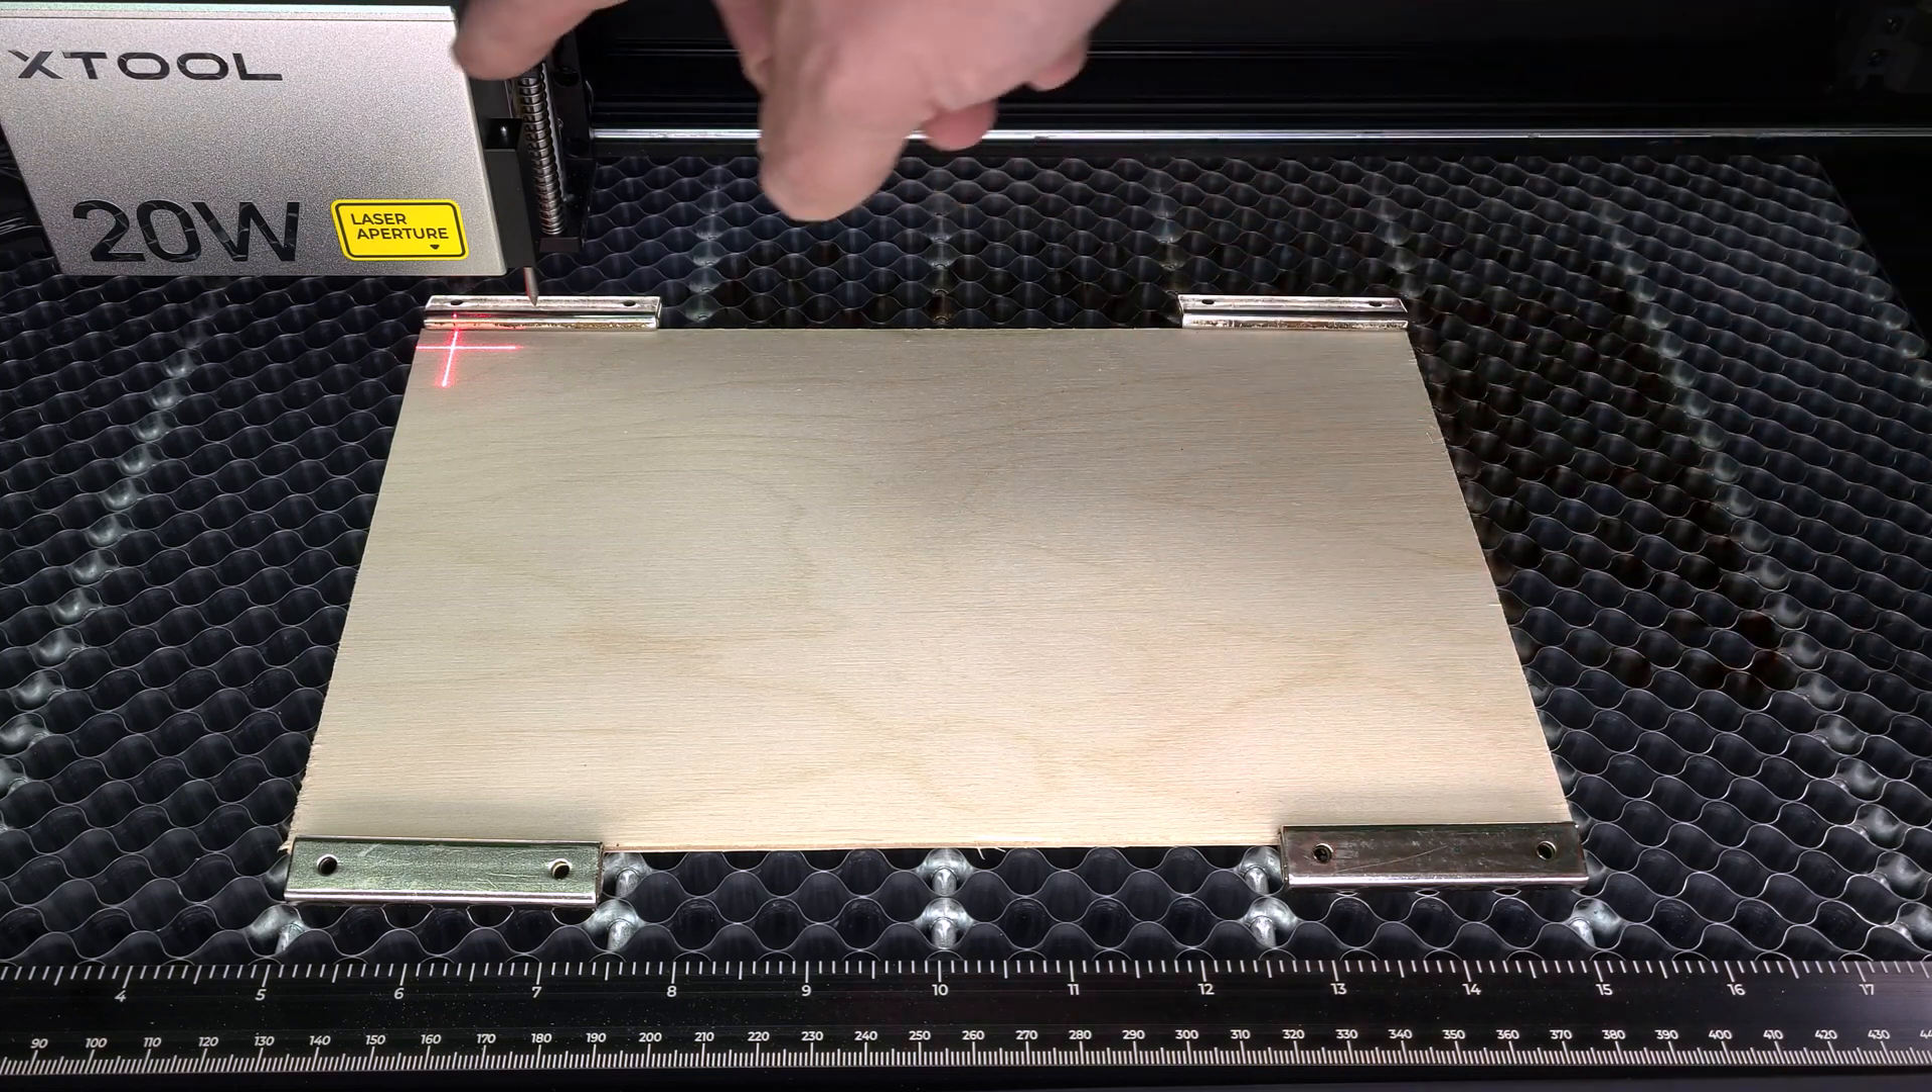I've attached the plywood to the honeycomb bed of the X tool using some bar magnets.